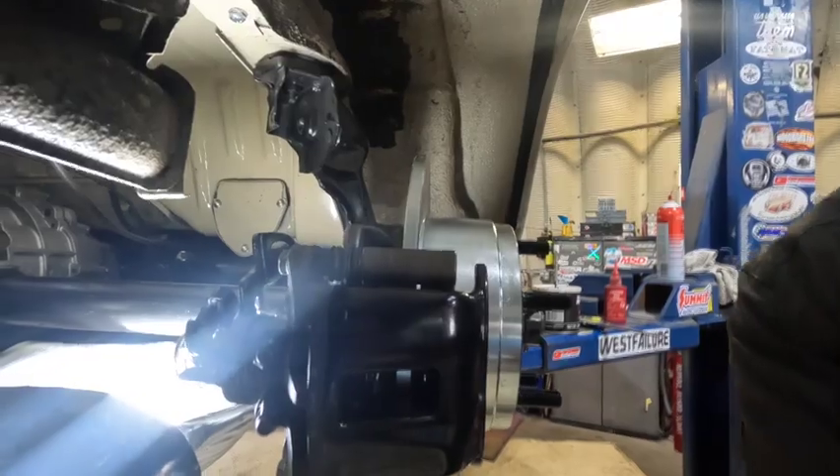So now our caliper is mounted in place.